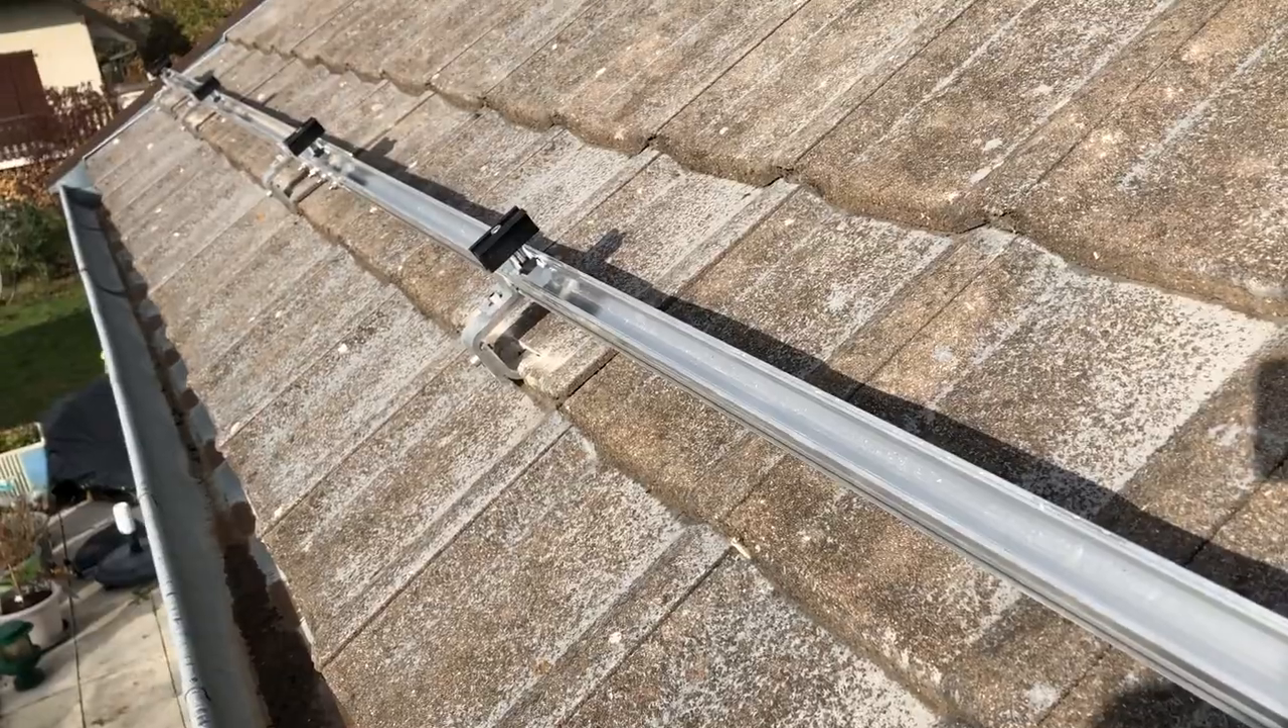Ce qui fait qu'on a le rail qui est totalement posé maintenant.